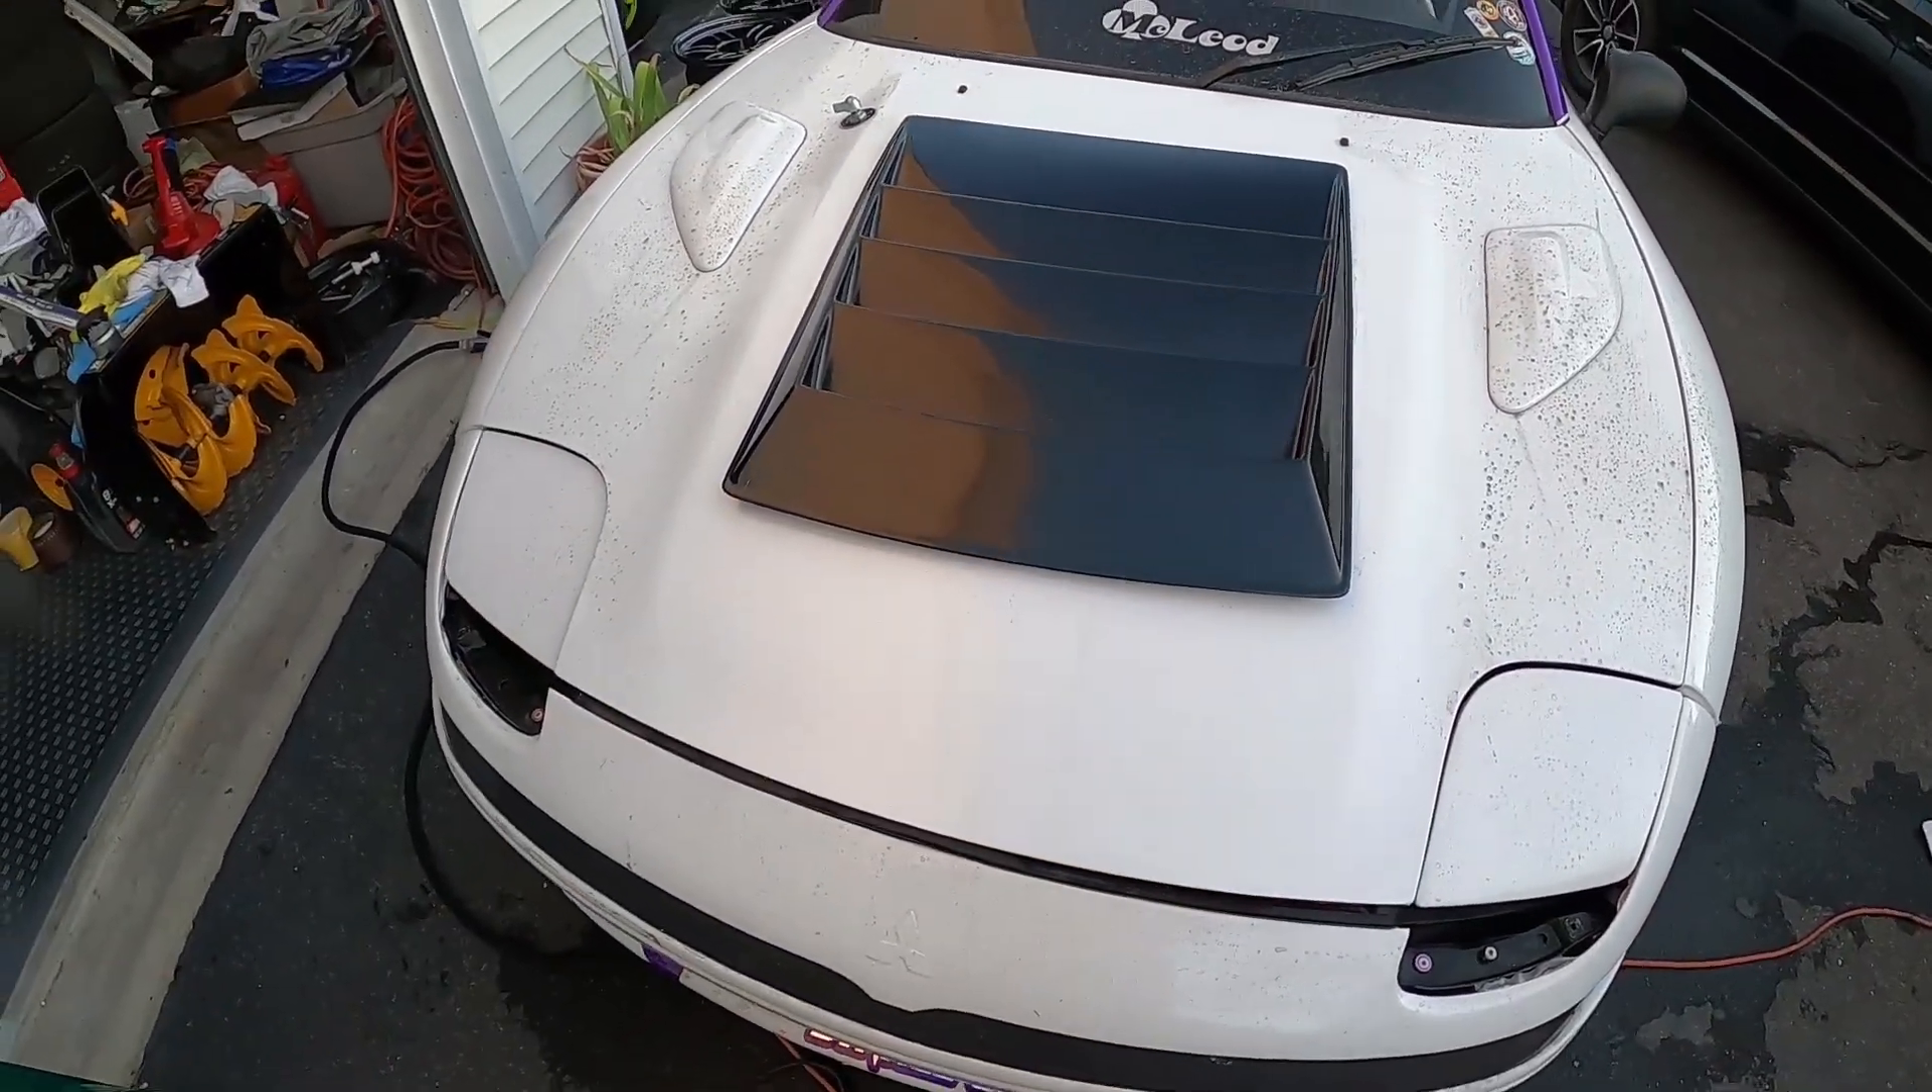Hood vent fits in it's centered it lays flat.